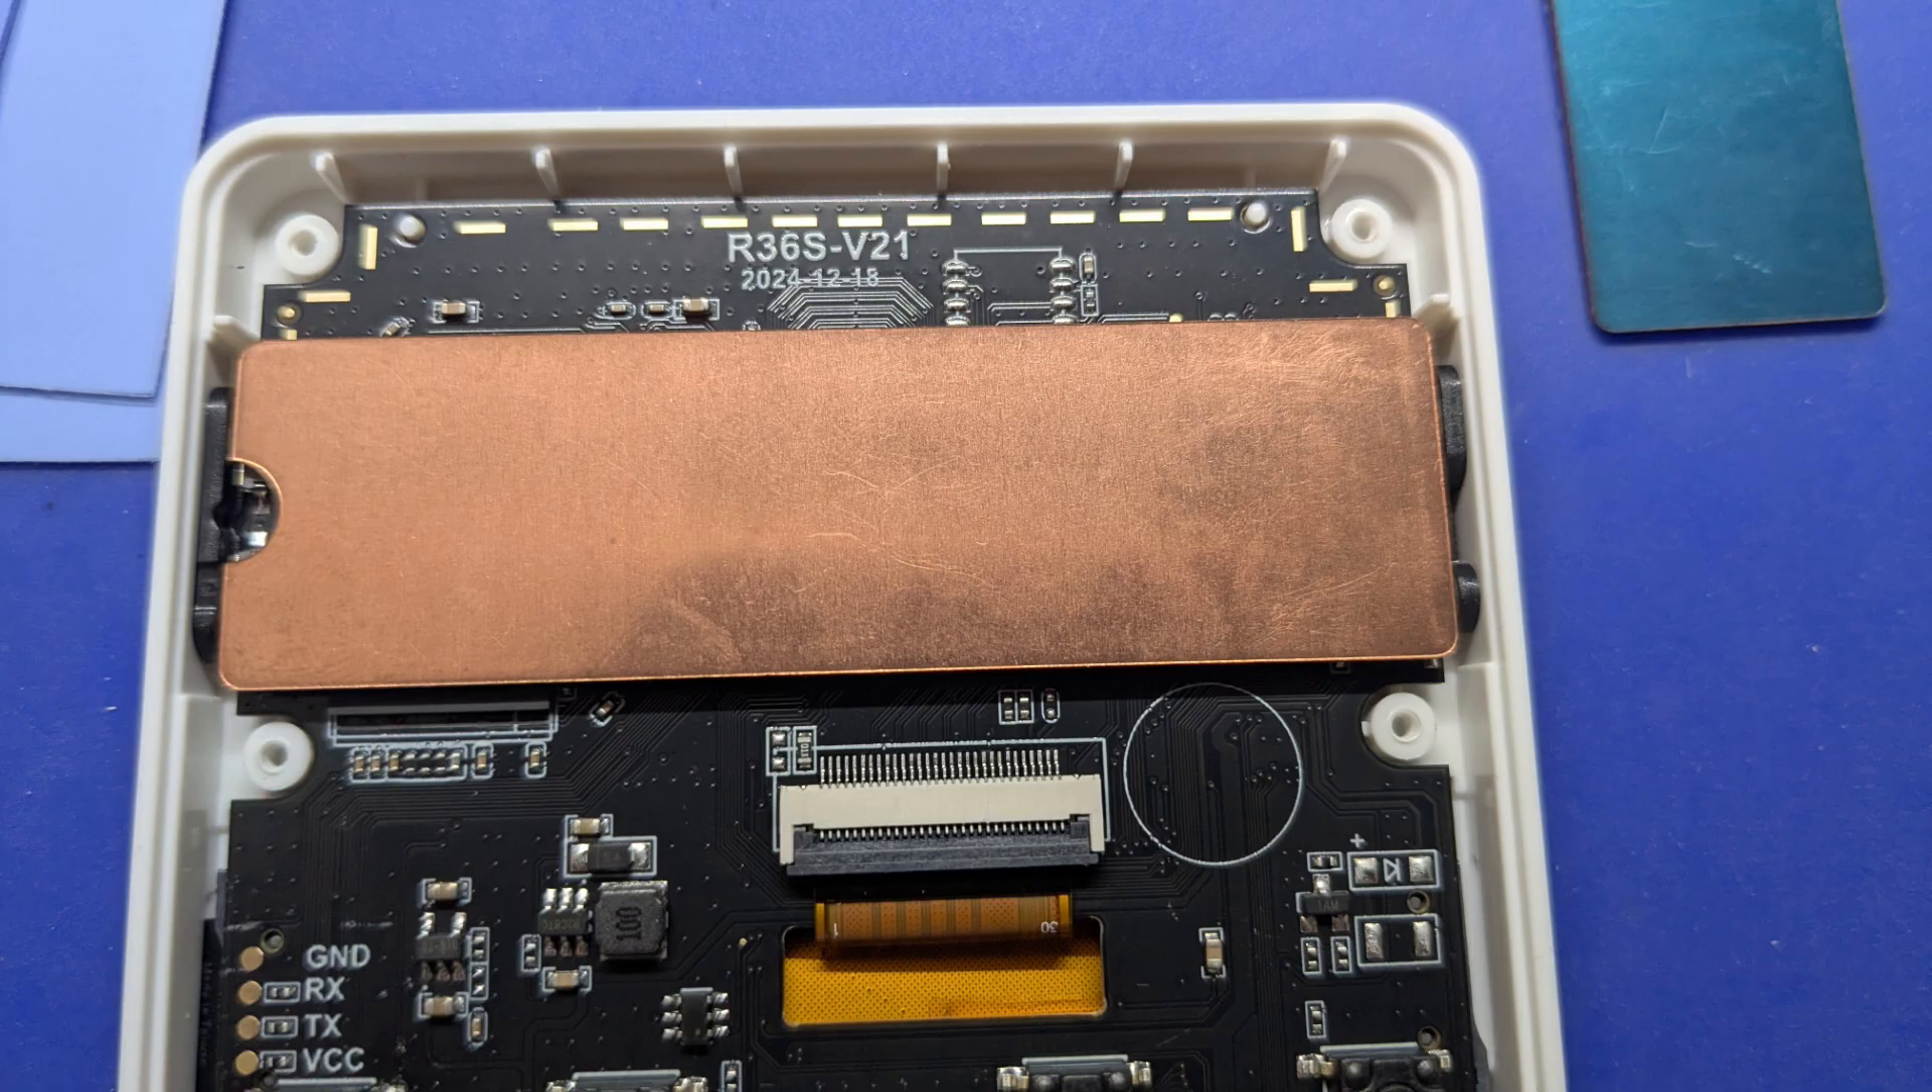The heat spreader fits perfectly inside the R36S.